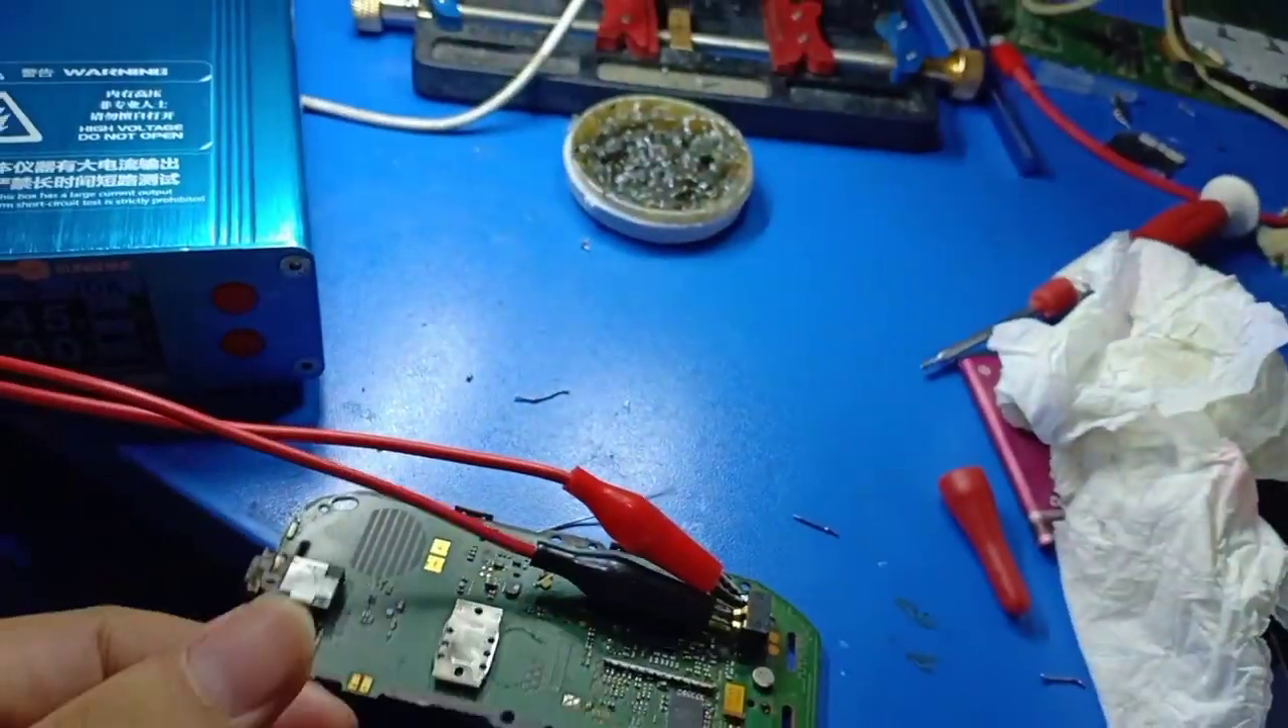یہ سپلائی بھی لگا دیئے میں نے۔